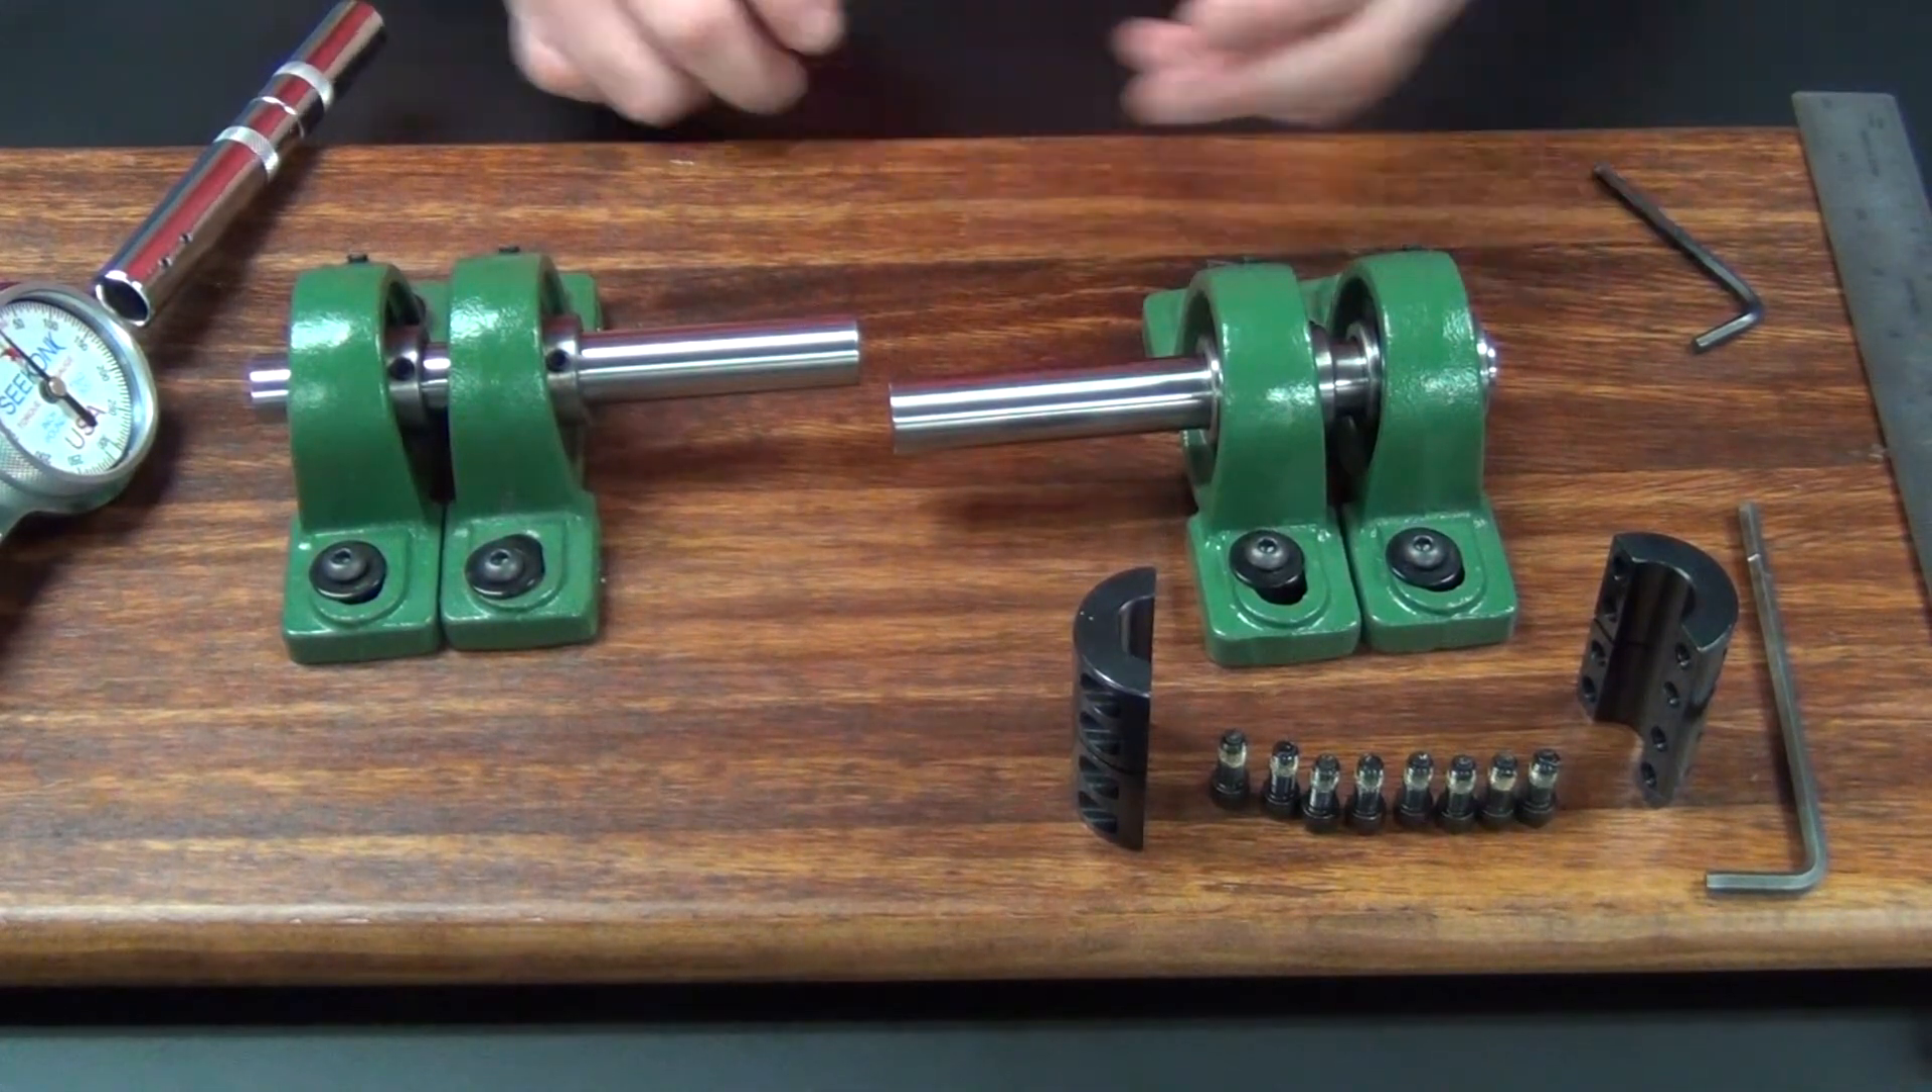So I'm starting with these two shafts well out of alignment for effect on the video.